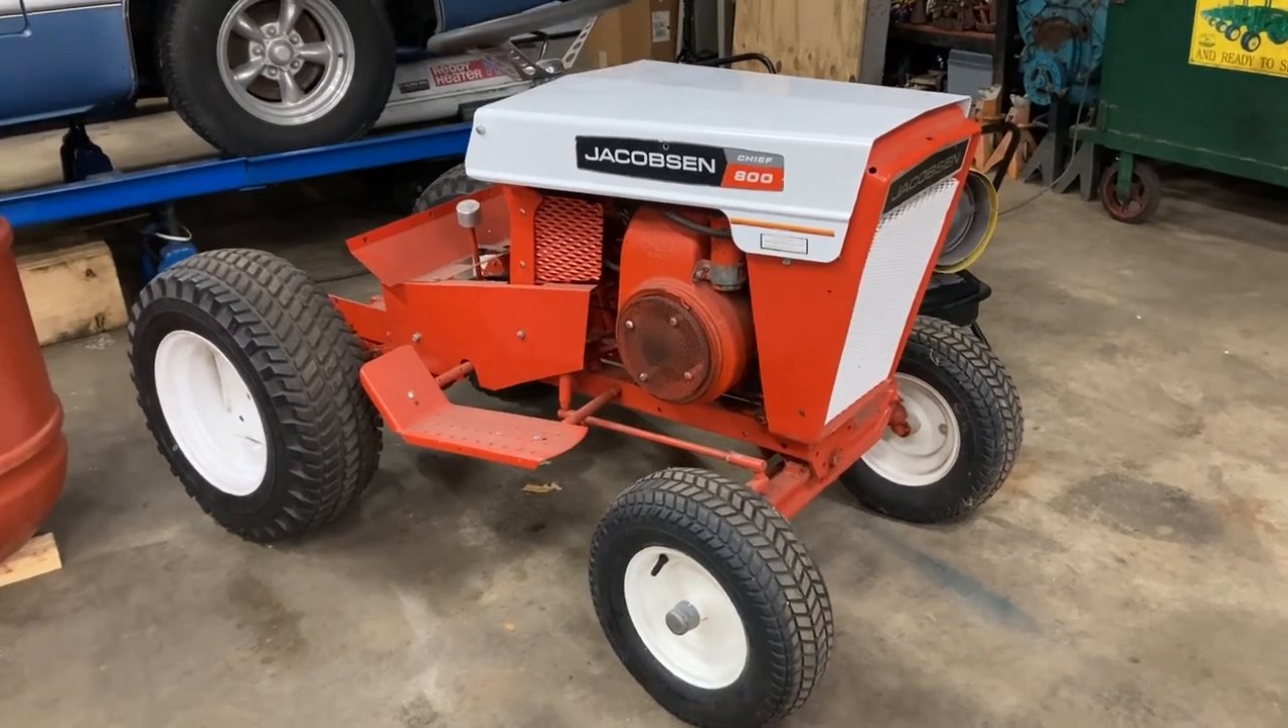All right, the hood's on. It's starting to look good.